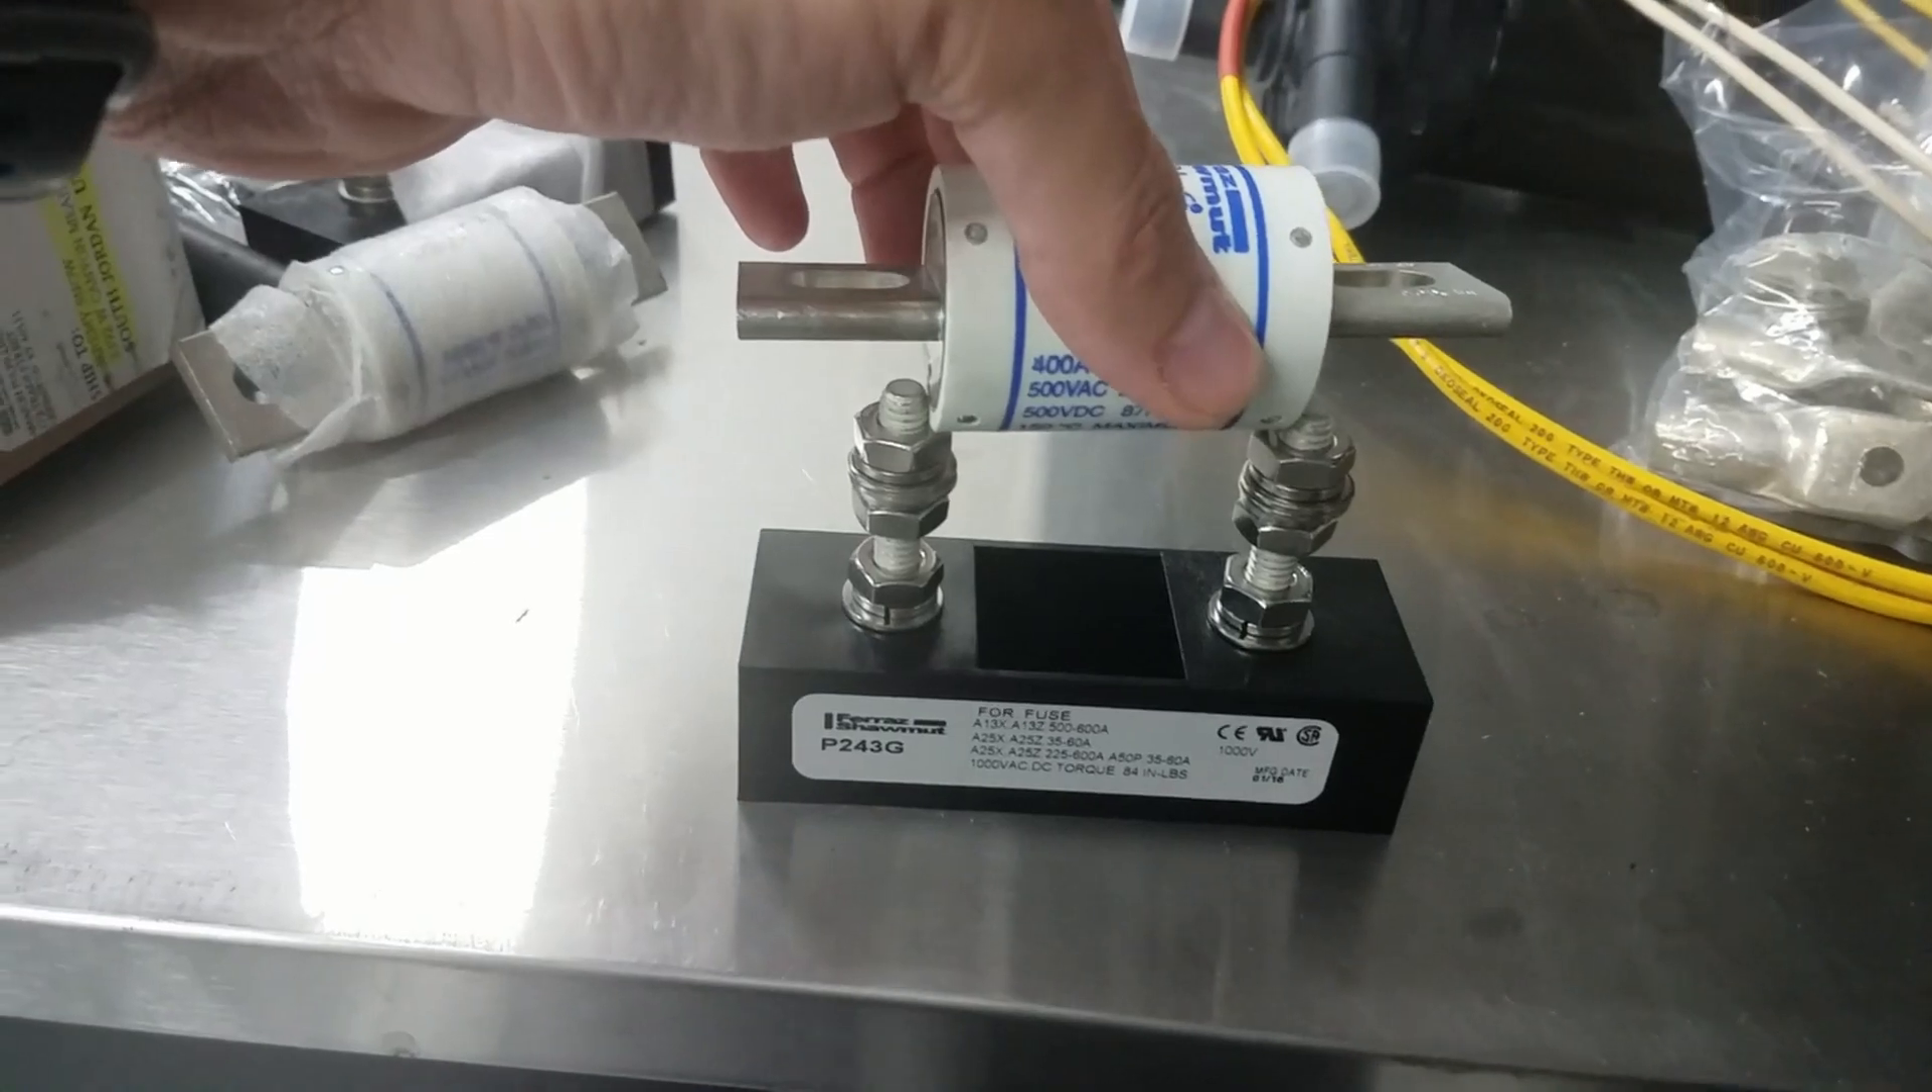All right, so I've got these, uh, high amp, high voltage, uh, fuse holders. And, uh, high voltage fuses. But, the problem is, they don't fit. So, it's just not even close.